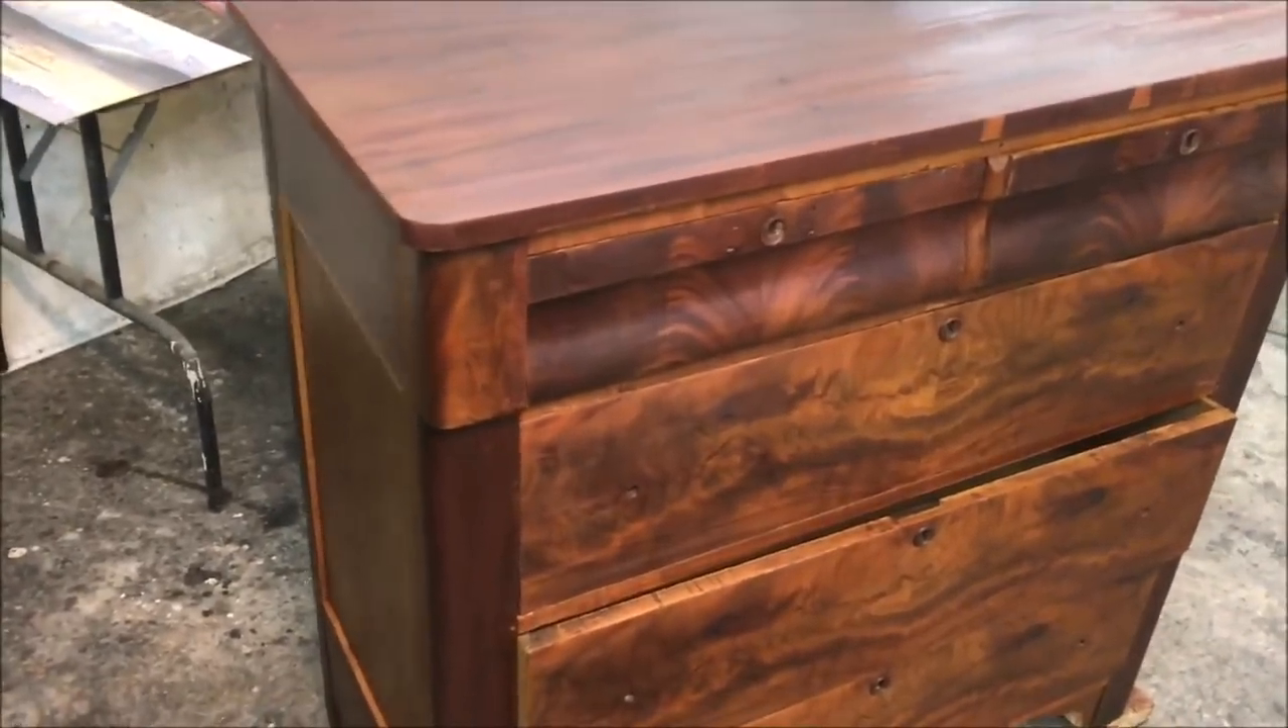I've got all the drawers back in.